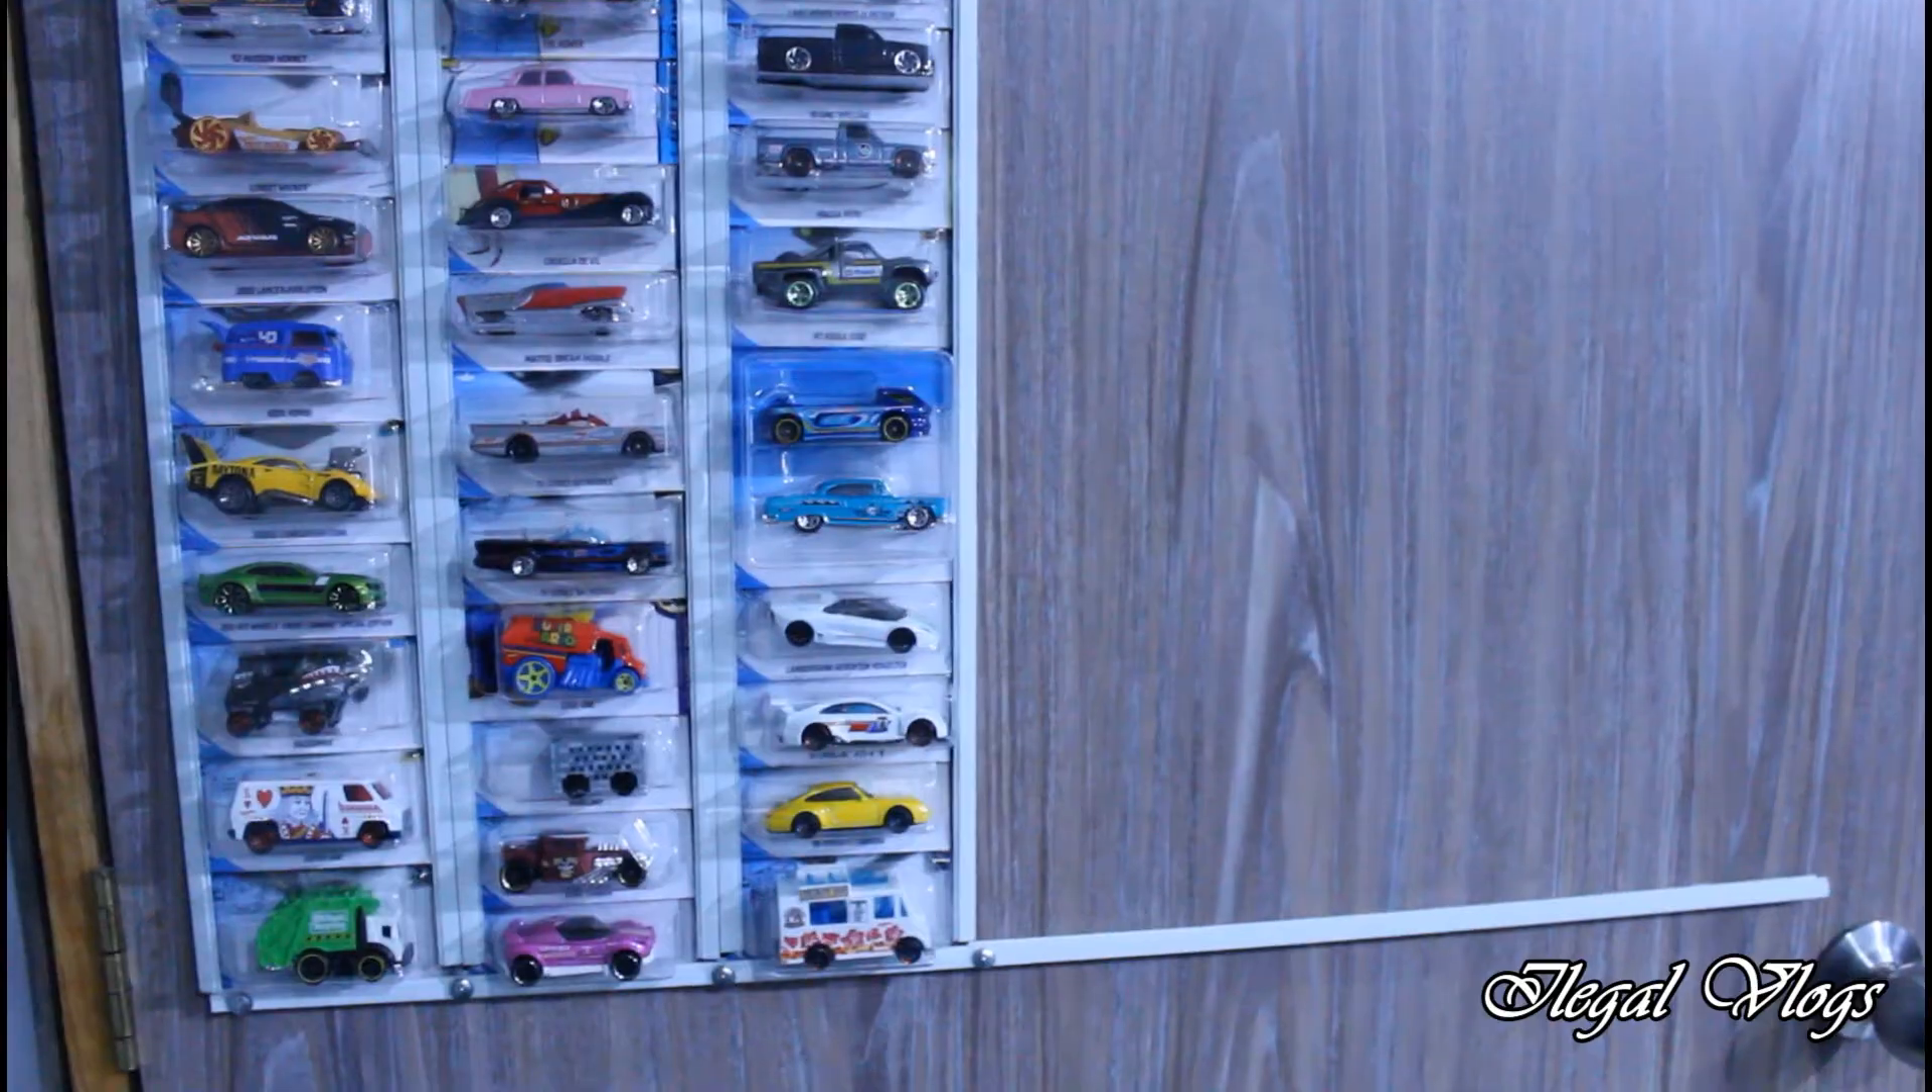Yo le dejé una canaleta de abajo todavía Porque voy a poner tres más O cuatro.